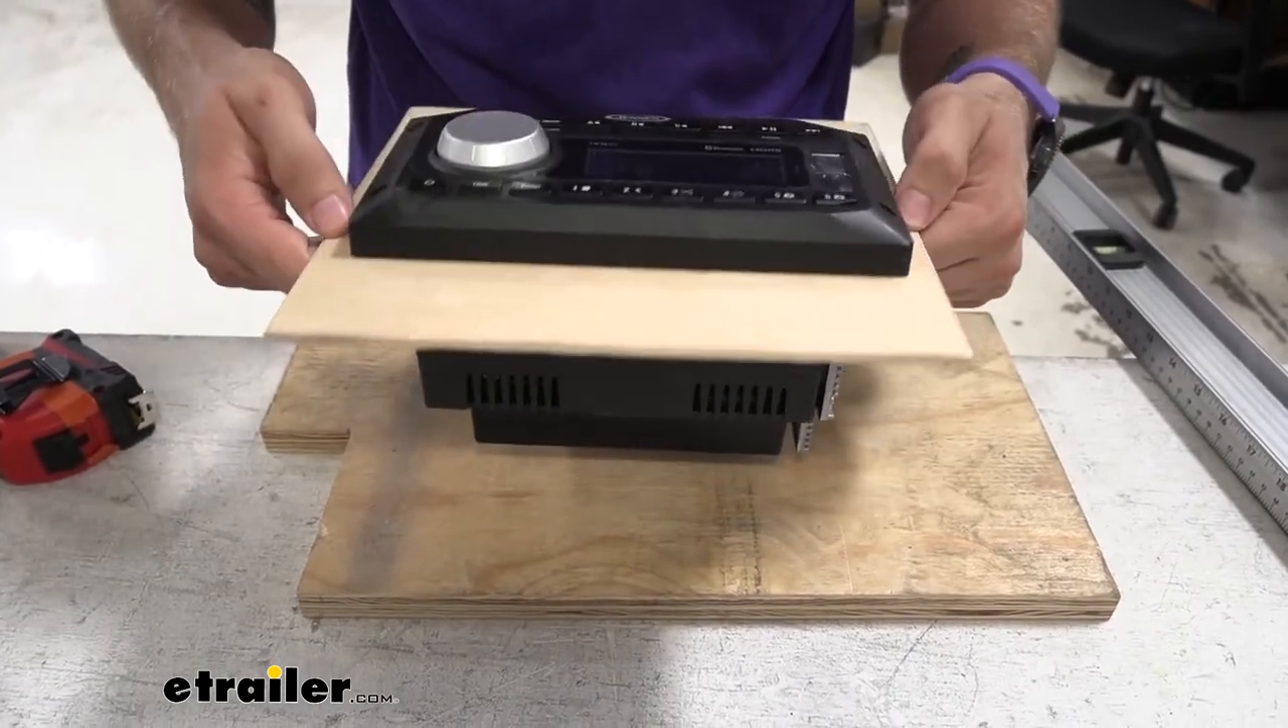Now that we've got our cutout fully out, we can test our stereo. And as you can see, drops right in.